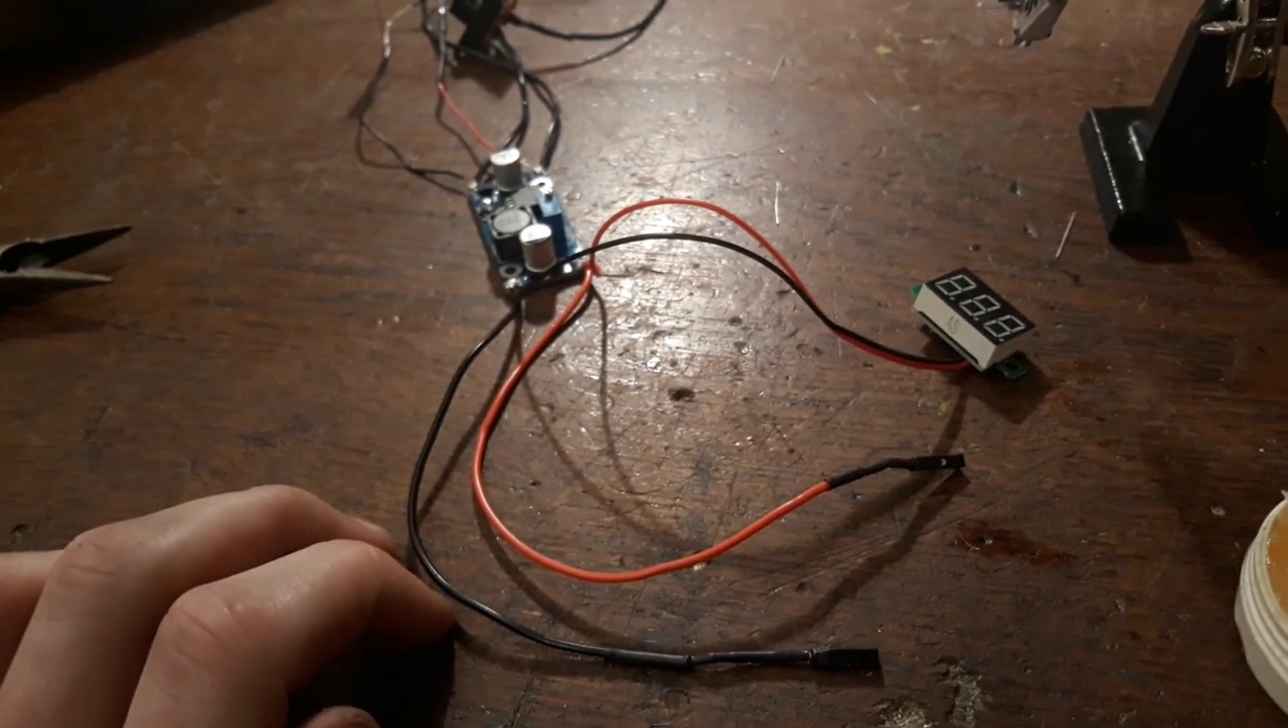I've just soldered on some female cable ends from breadboards.